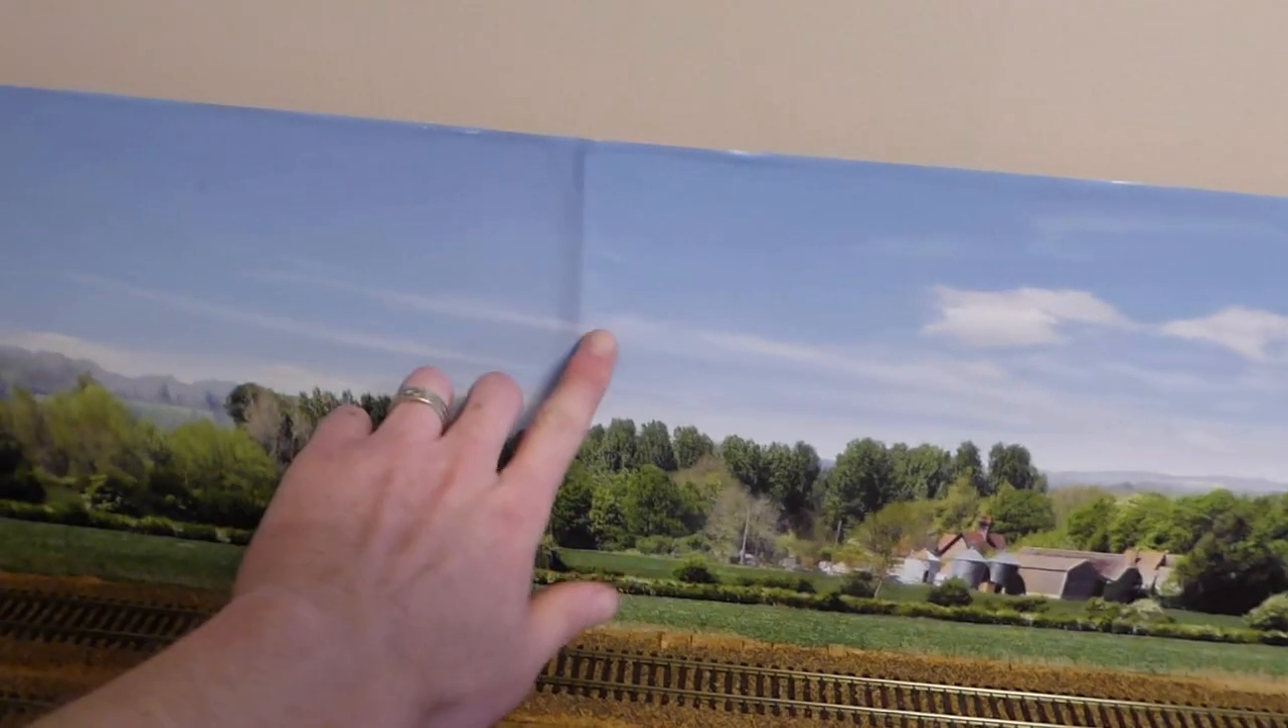I didn't realise I had a sort of uneven bit between the board.